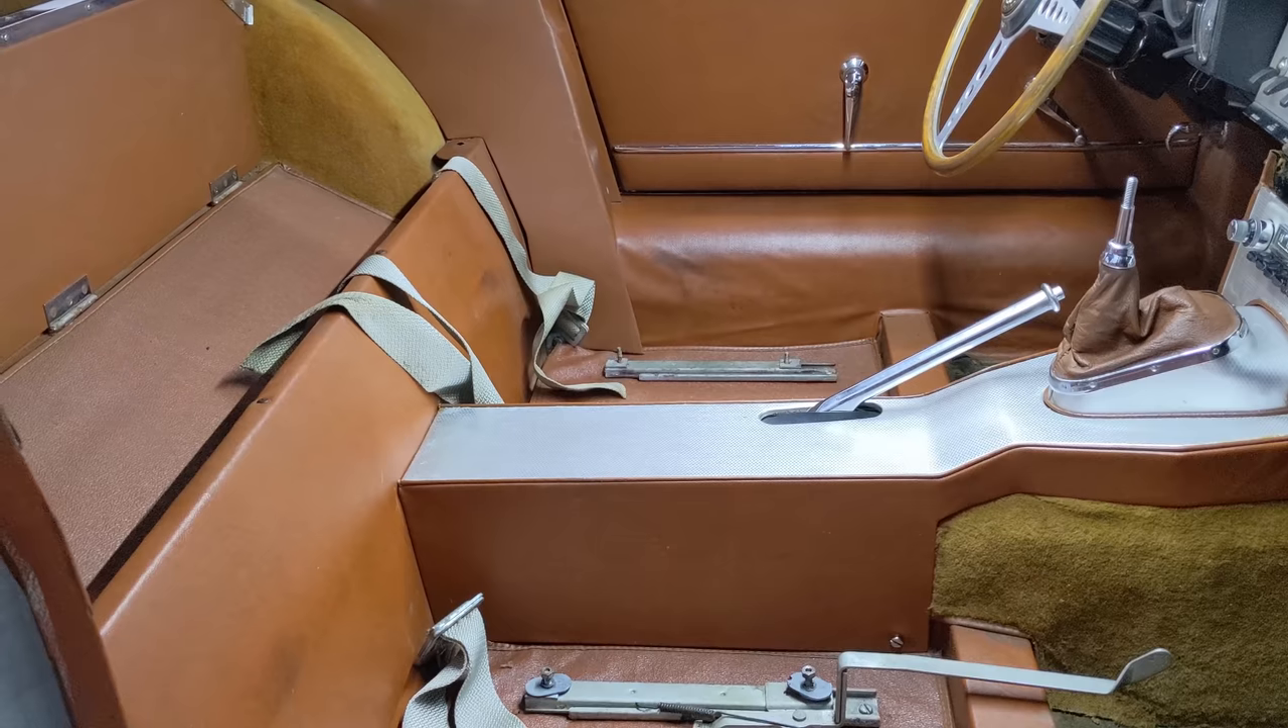It is absolutely amazing. So I got the center console in.